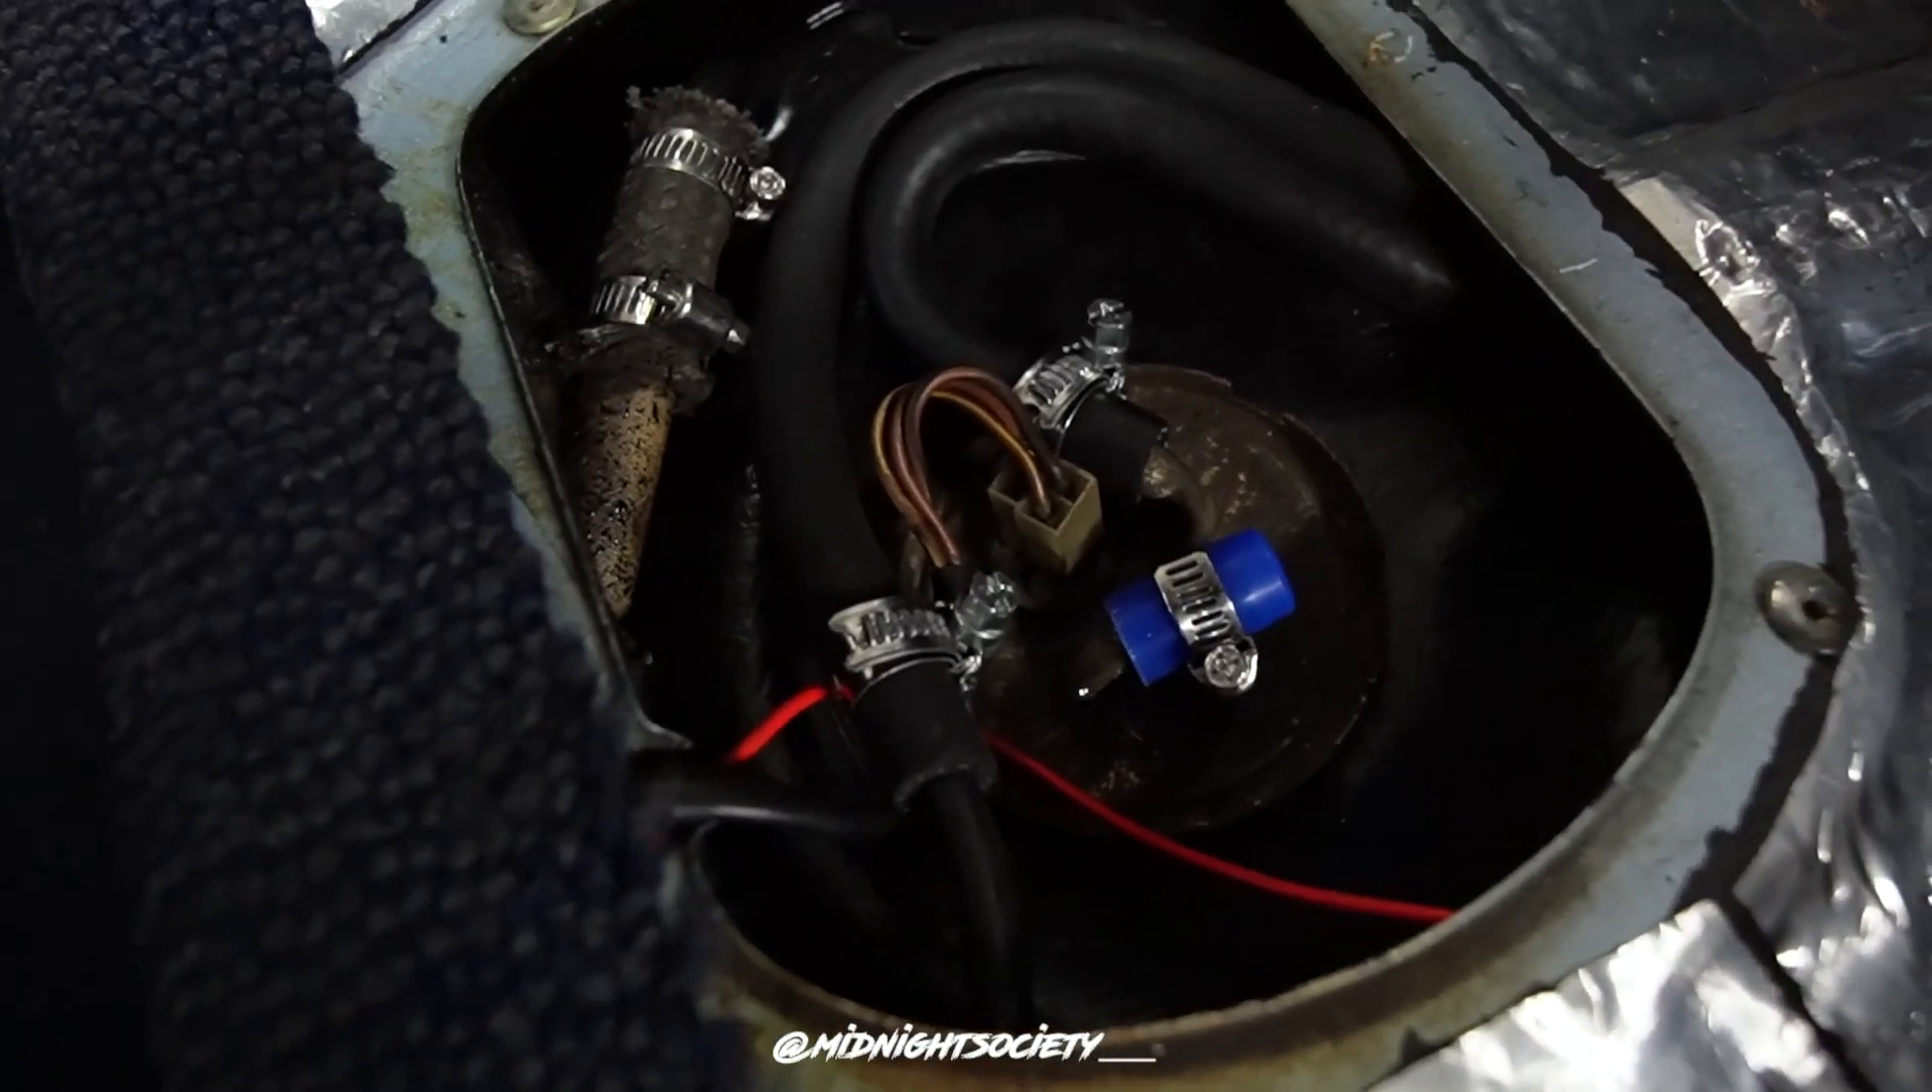Les durites sont mises en place On a bouché du coup le retour.